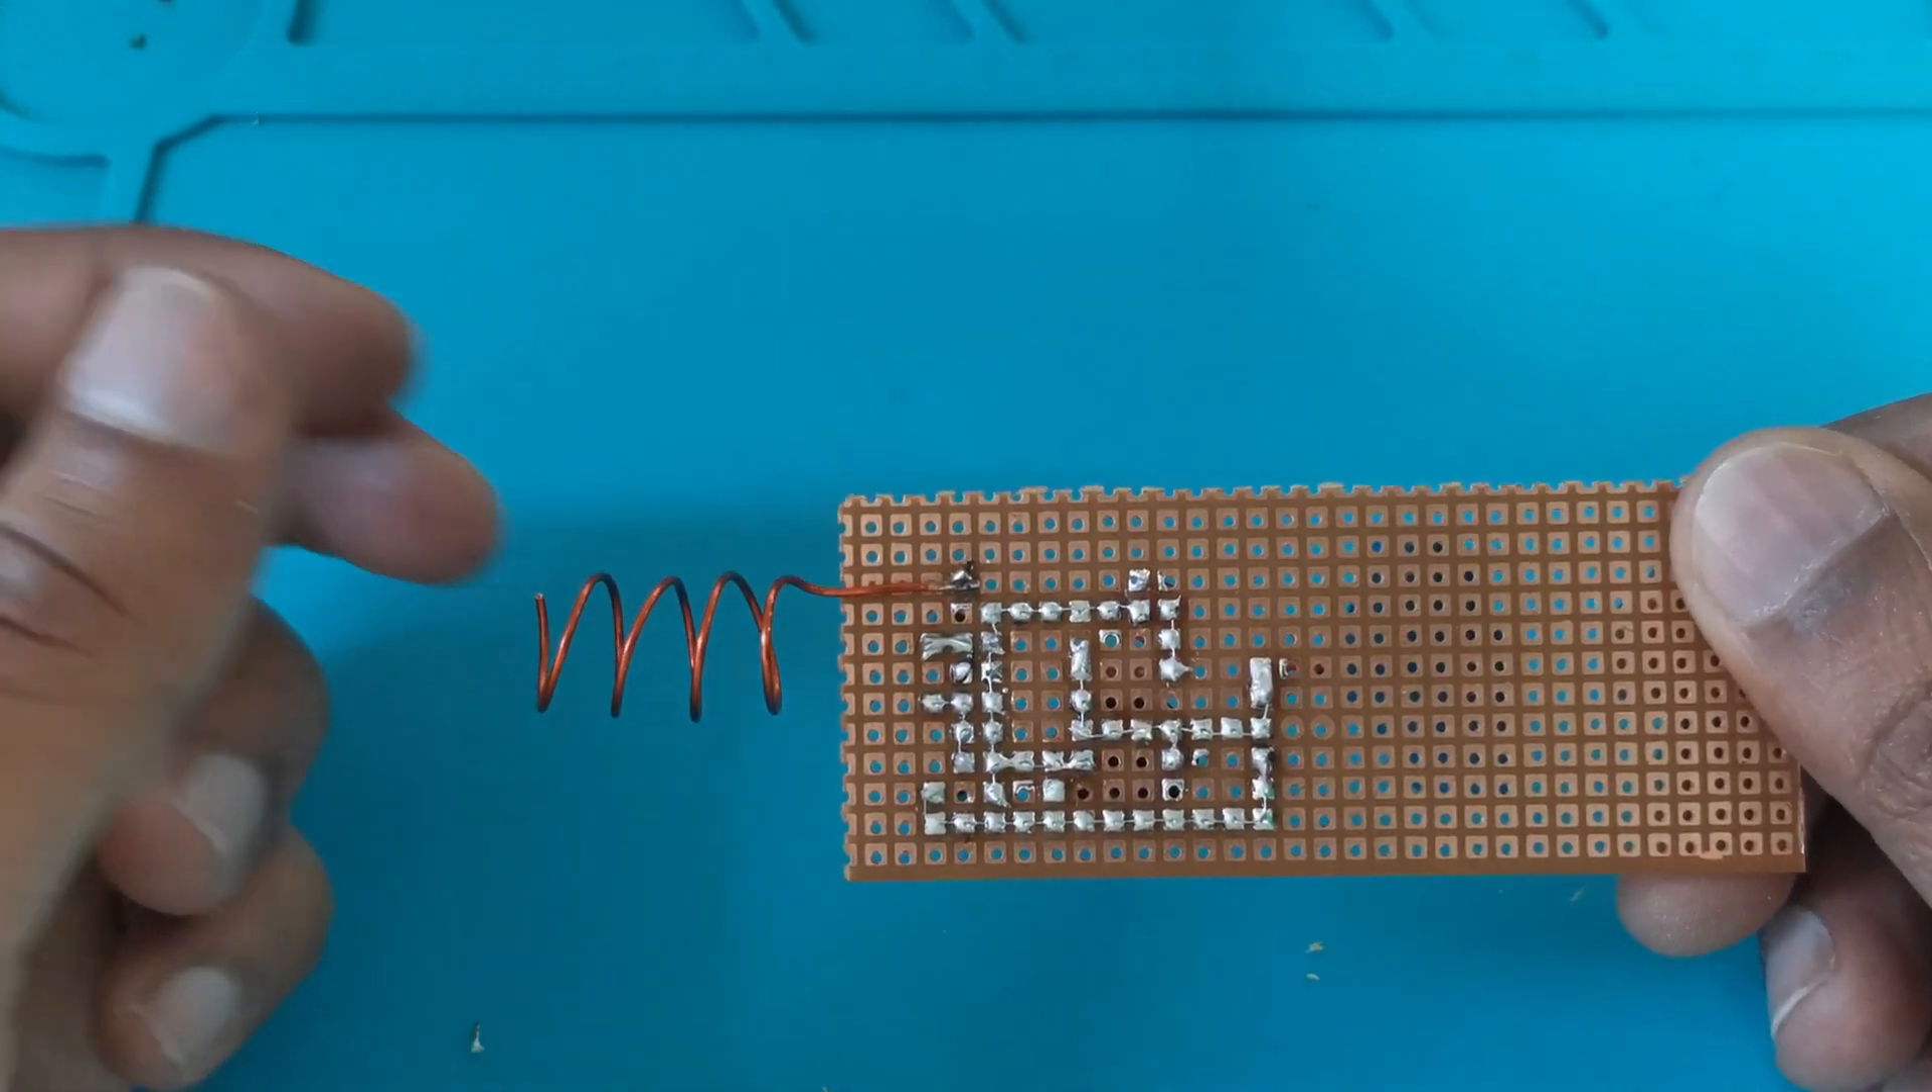Antenna मैंने इस point के साथ इस side से connect कर दिया है।